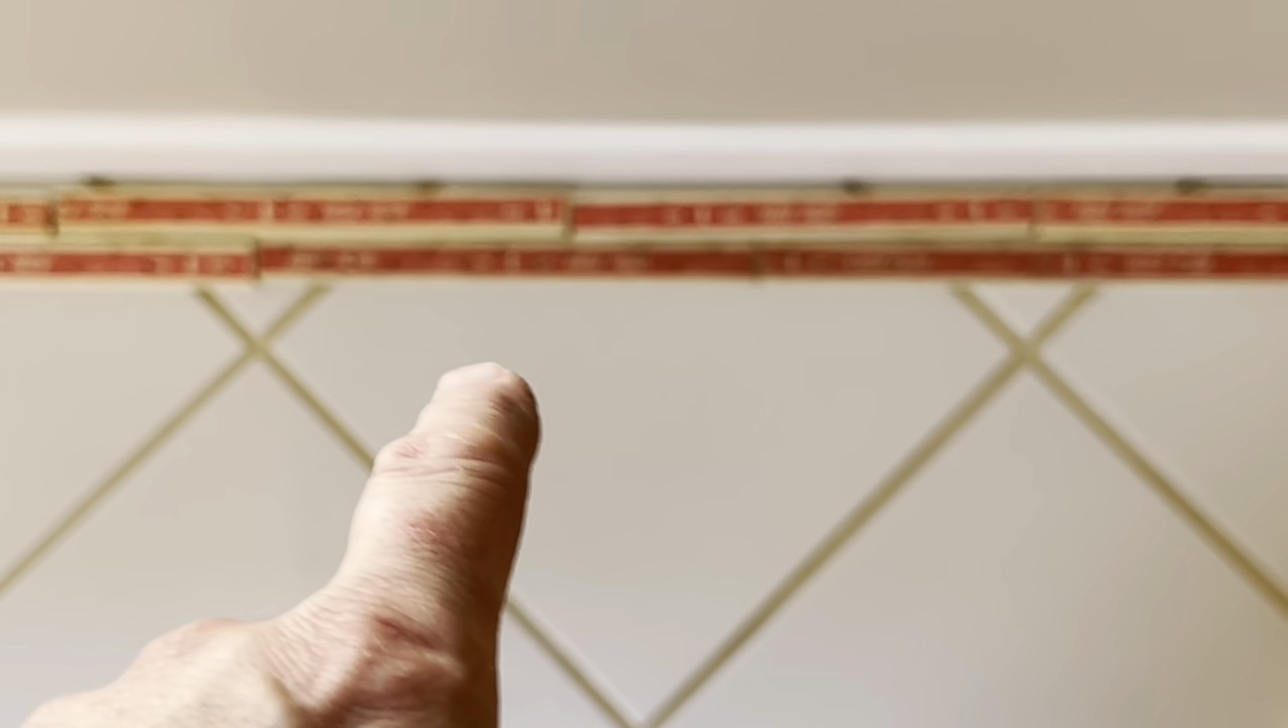So I put two rows of conventional strip down here.